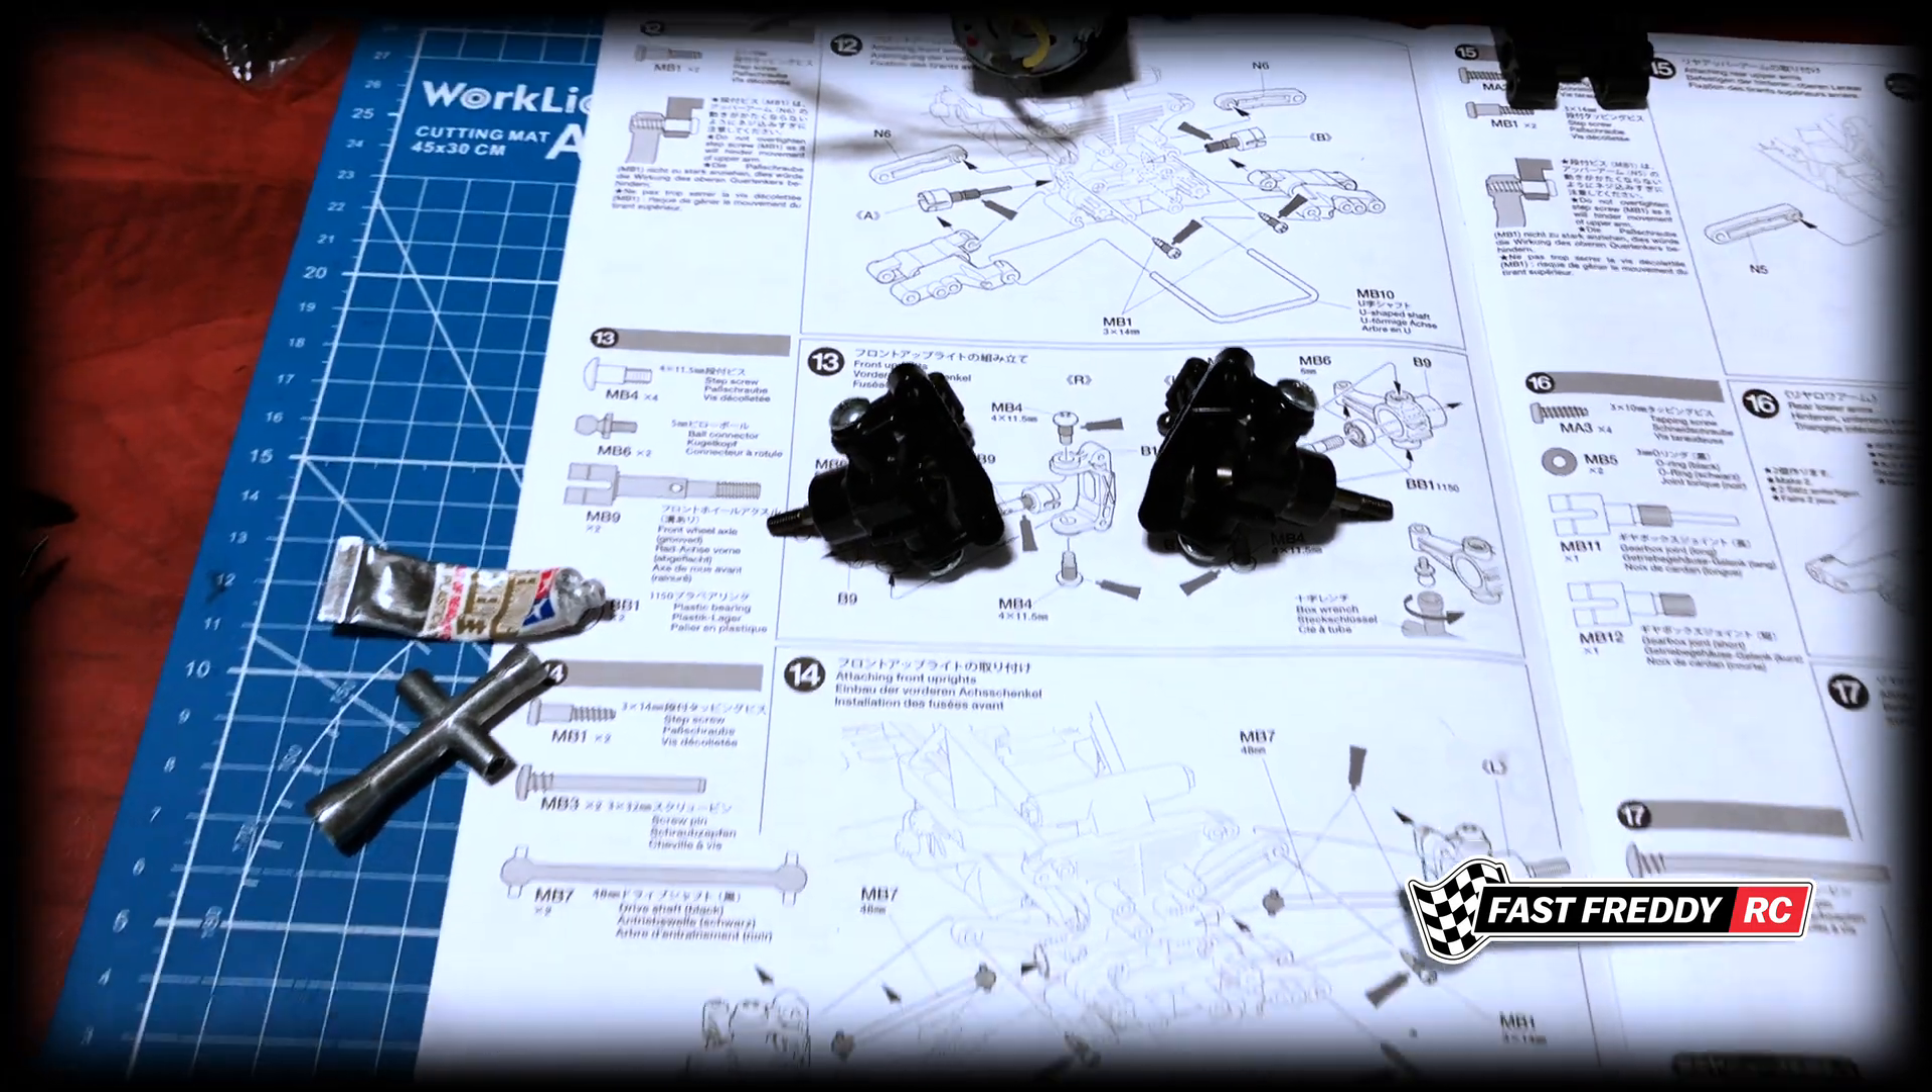Both sides of the uprights are done.